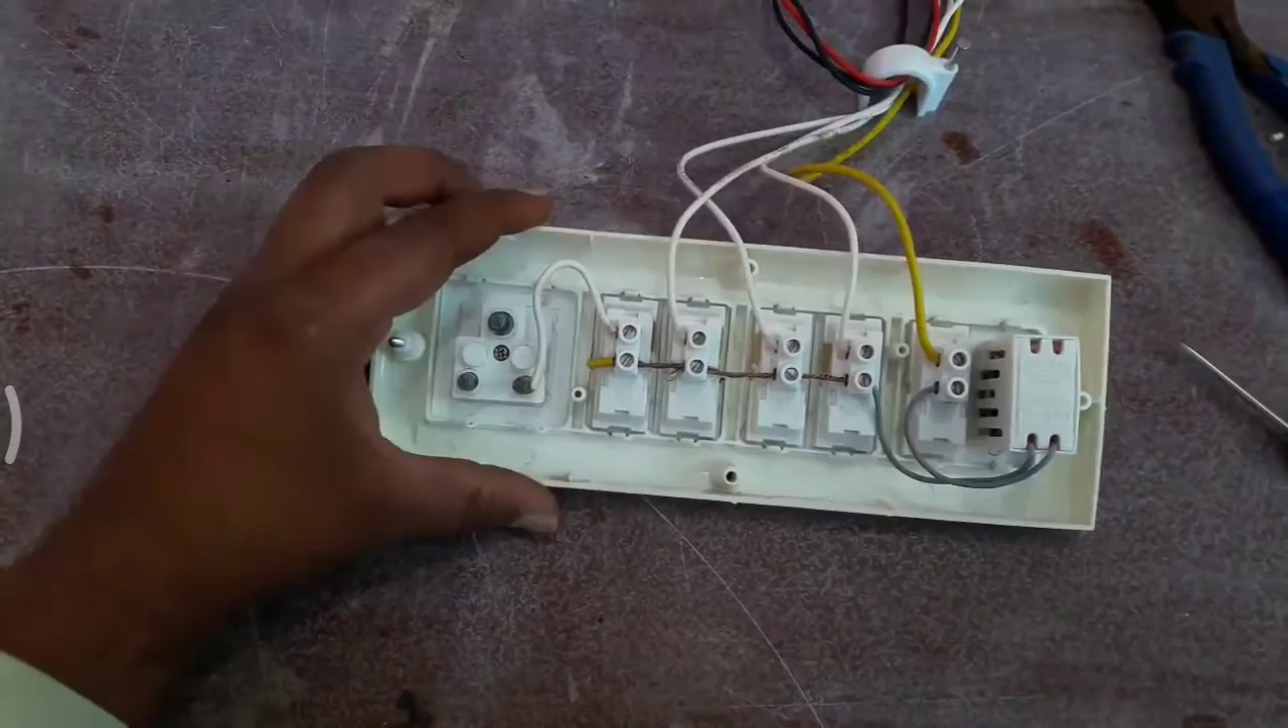یہ دیکھئے دوستو آپ کے سامنے چاروں پوائنٹس میں نے لگا دیئے ہیں۔